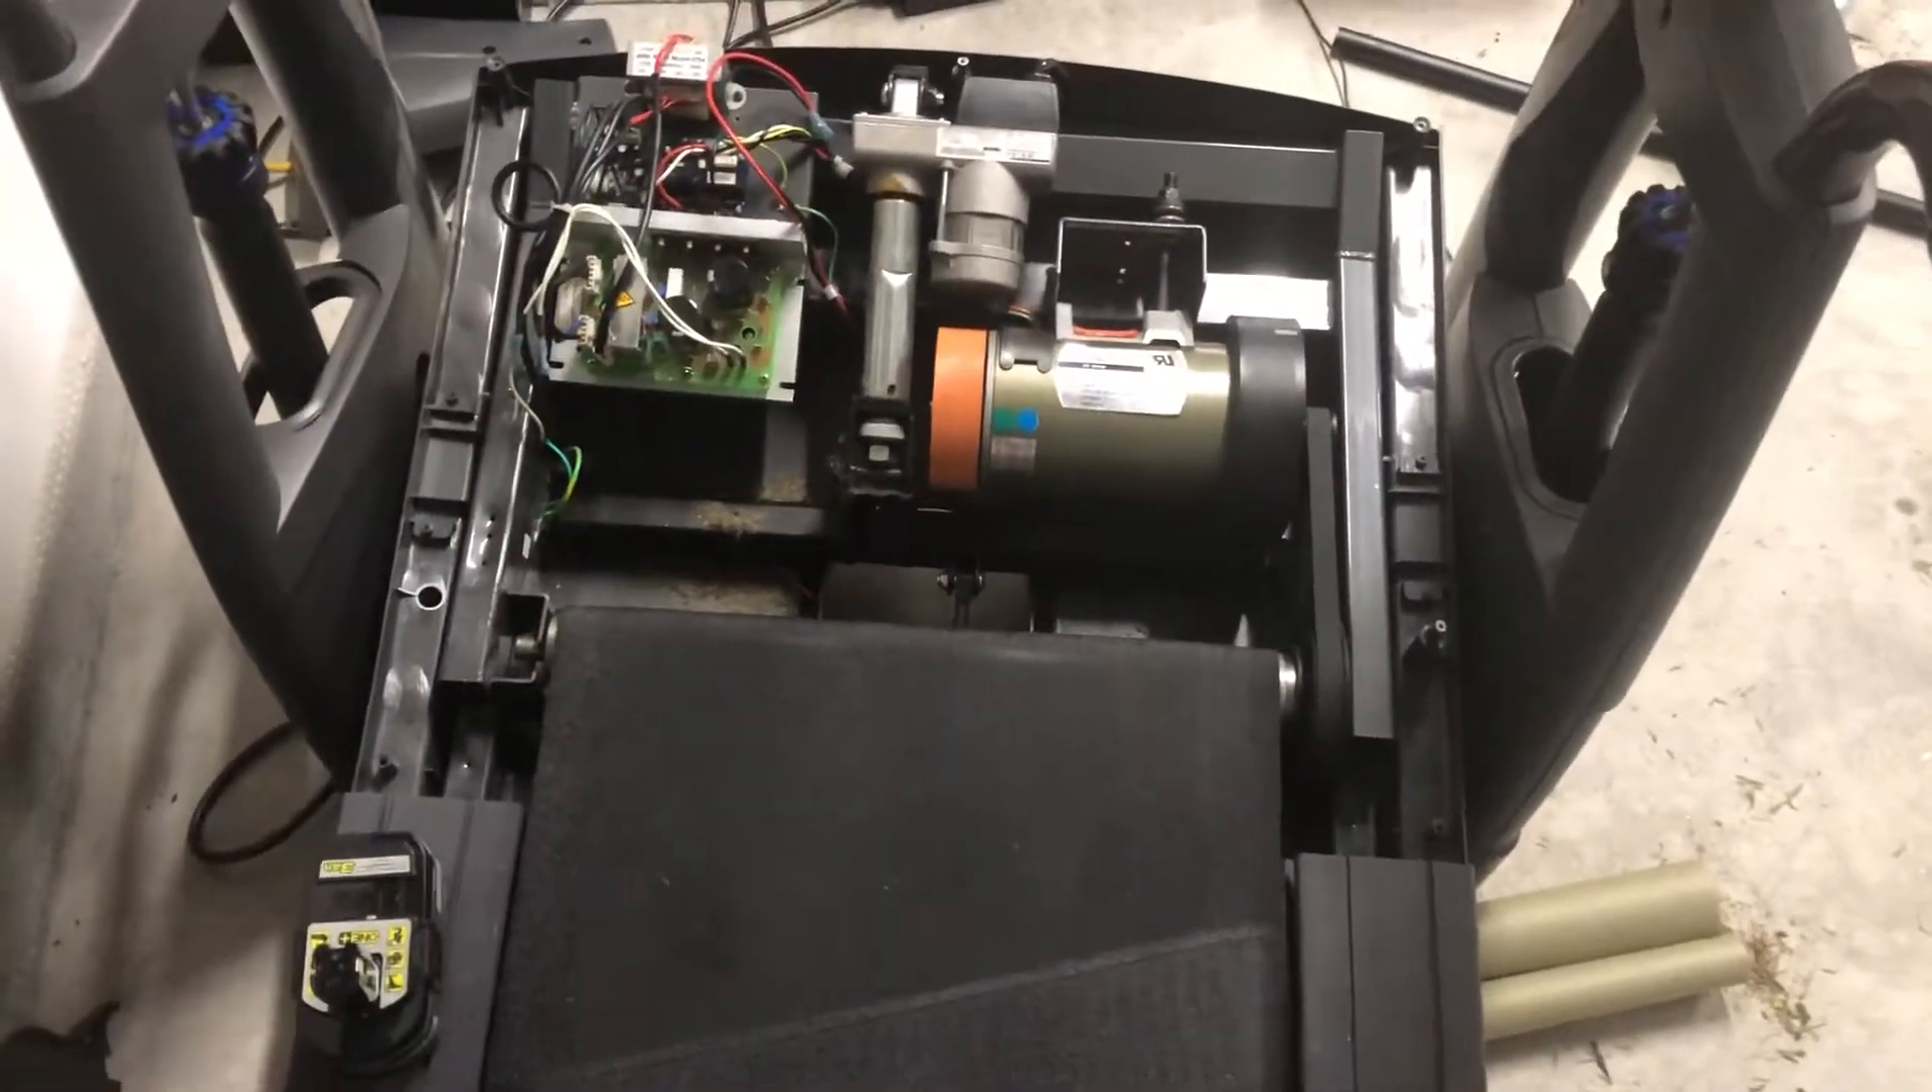And I went ahead and taken the front cover off here exposing the motor and the control board here.